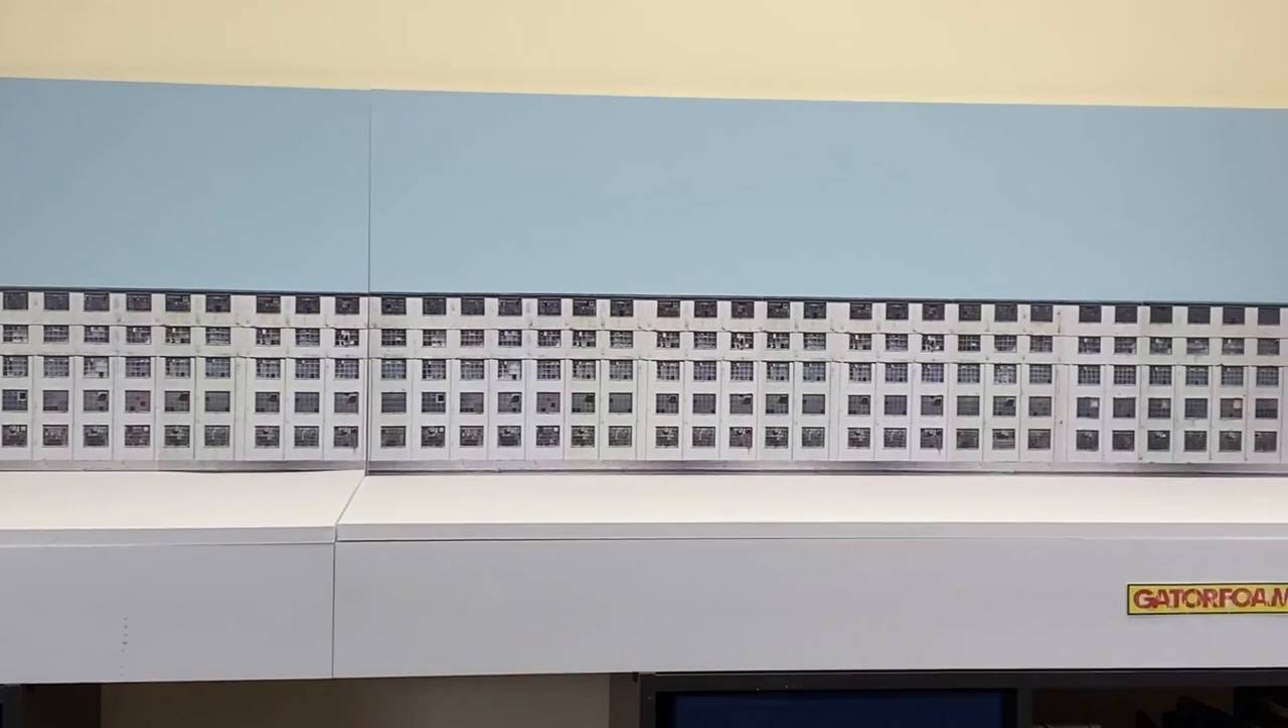So there it is, the bench work with backdrop in place.